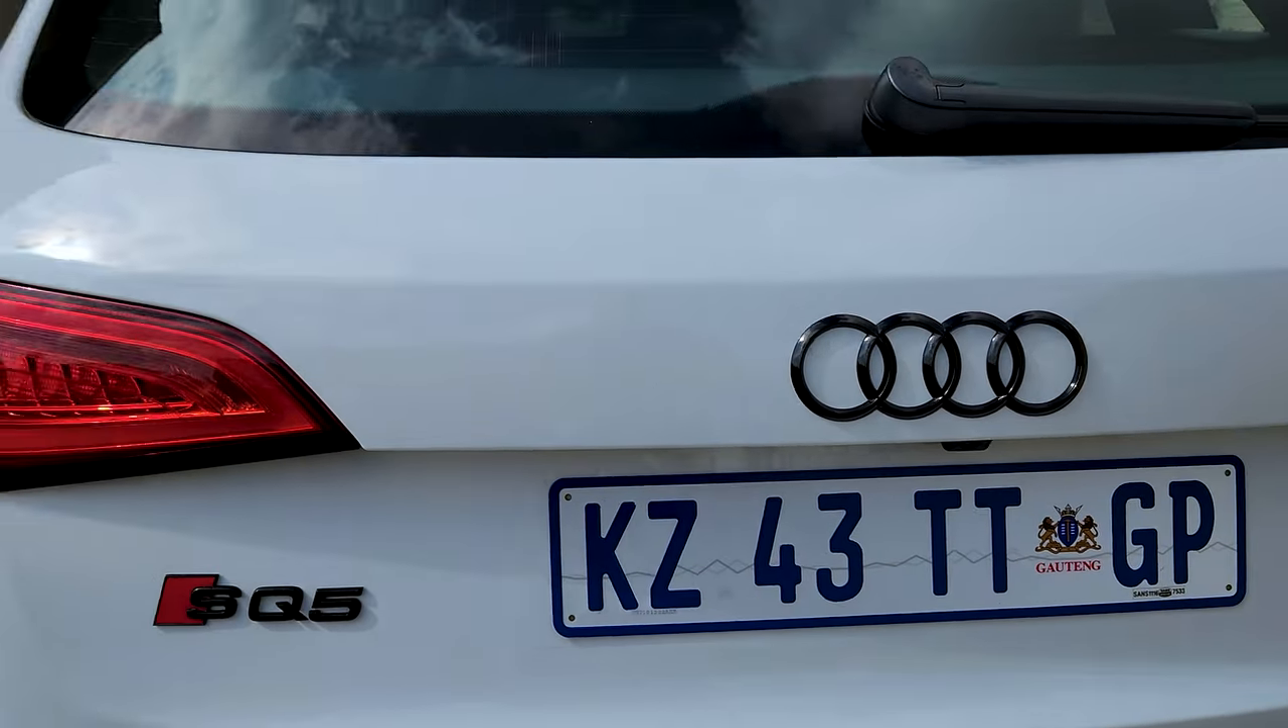And that was that, so the SQ5 badge is also on, so all the badges have now been placed on the car, got our ring there and then we have the SQ5.